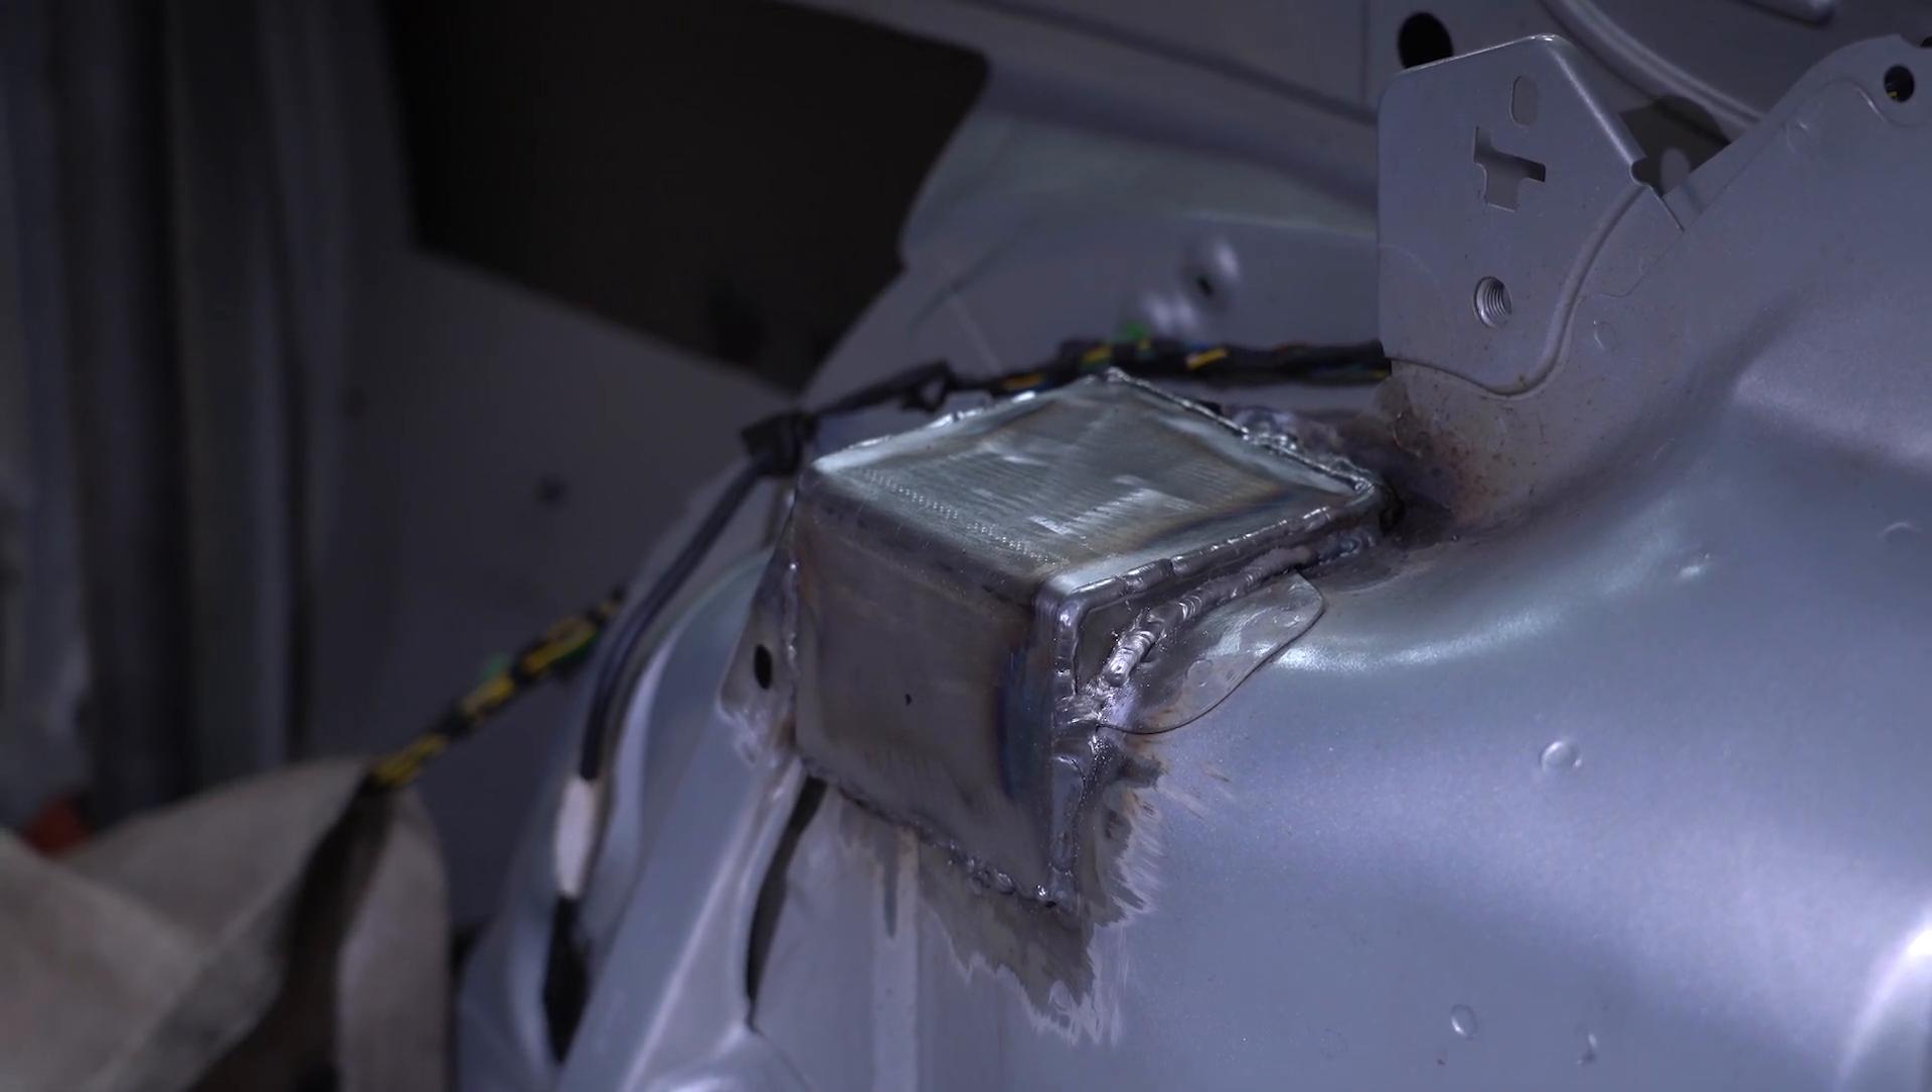The base plates the backstays will set on have already been welded into the car.